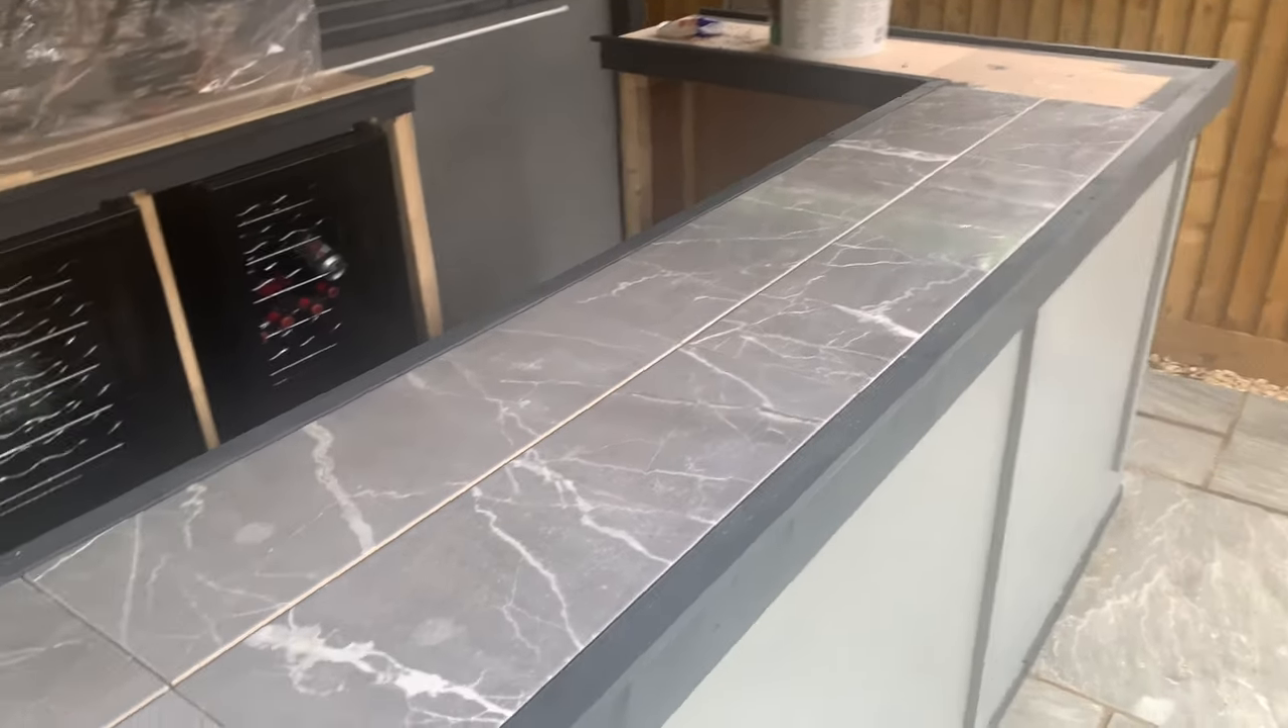He has started to put the tiles in on this middle bit obviously they just need grouting.